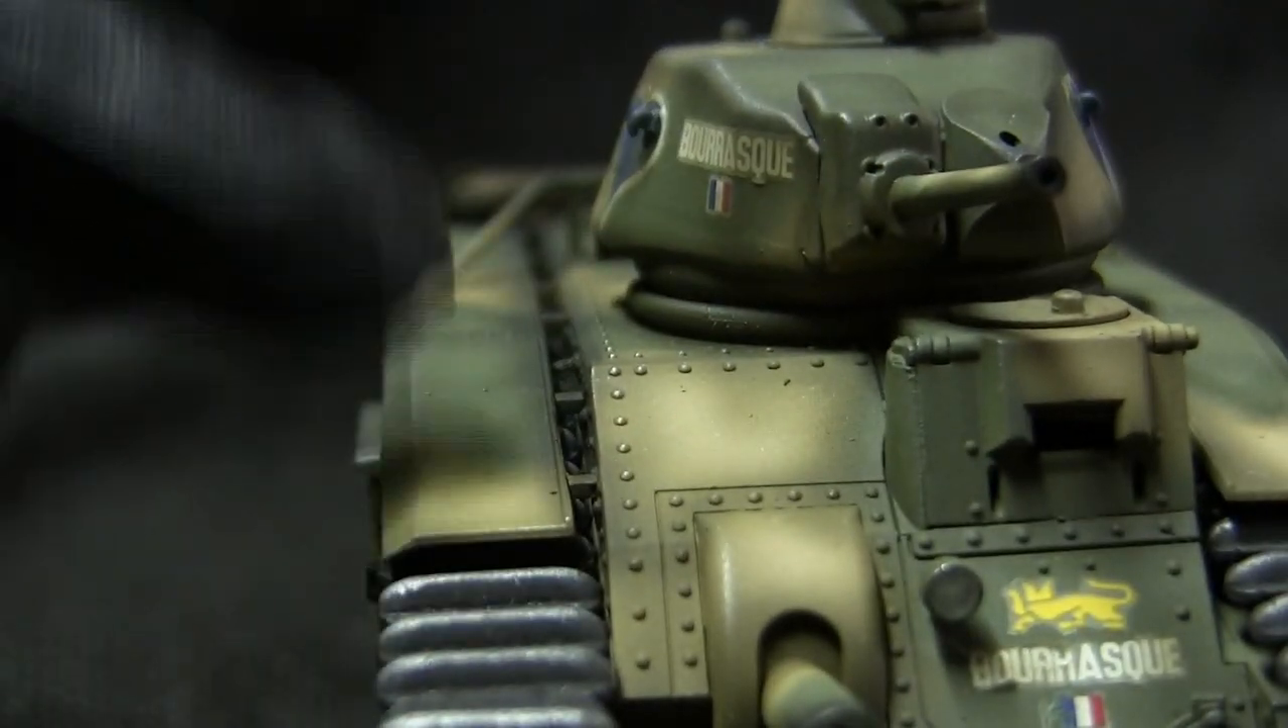If you notice, this version here has a gap that's in between the hull and the track.